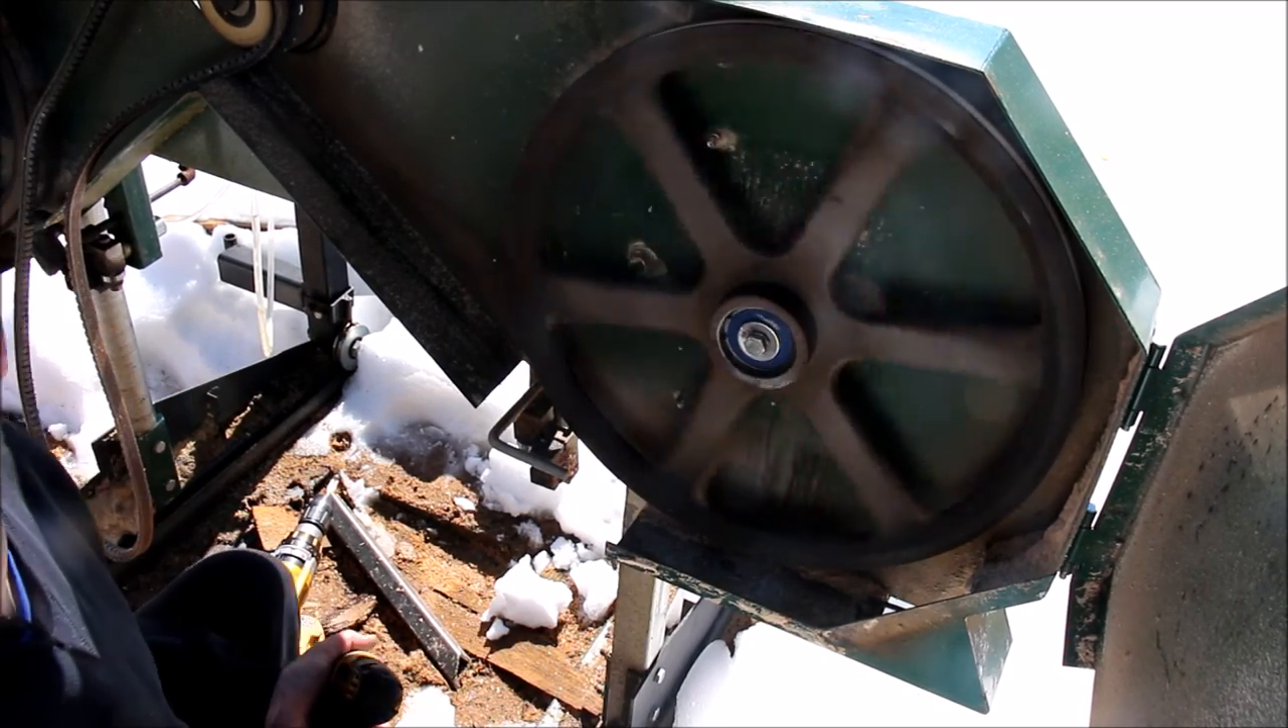That's it. Your band wheel is now on.